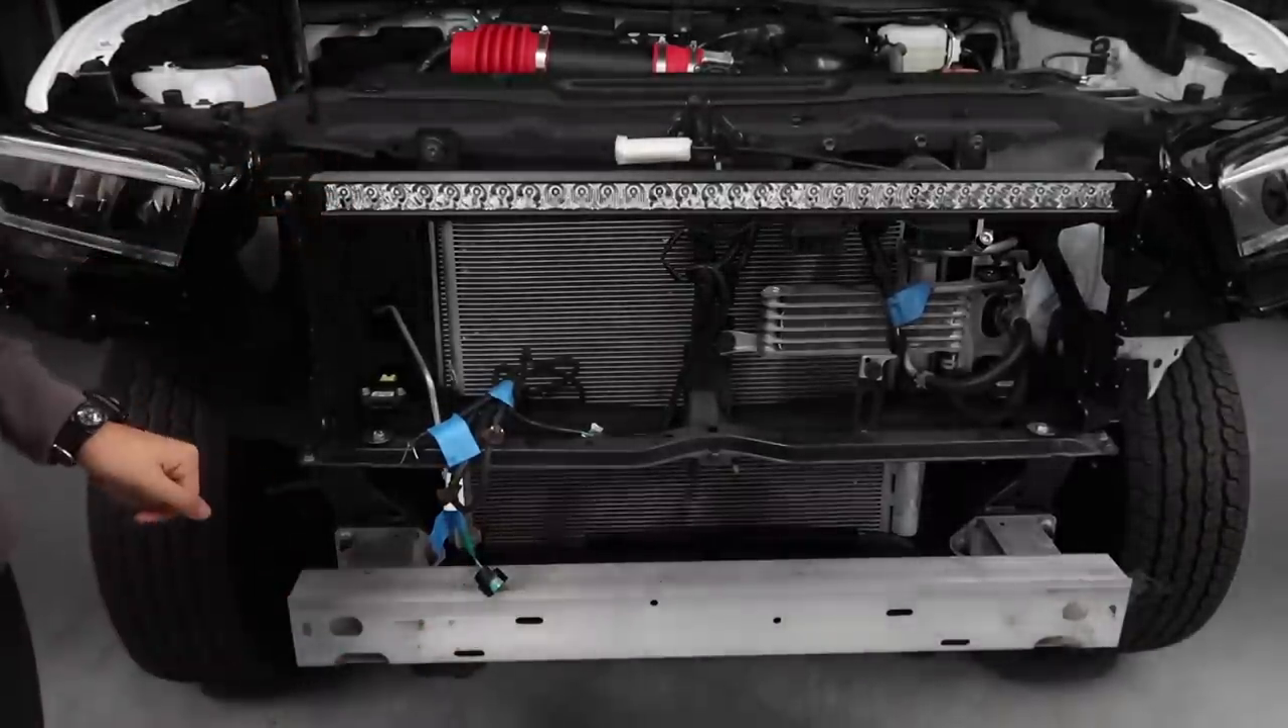I mean, super easy for me right now because obviously we don't have the bumper on or the grill.